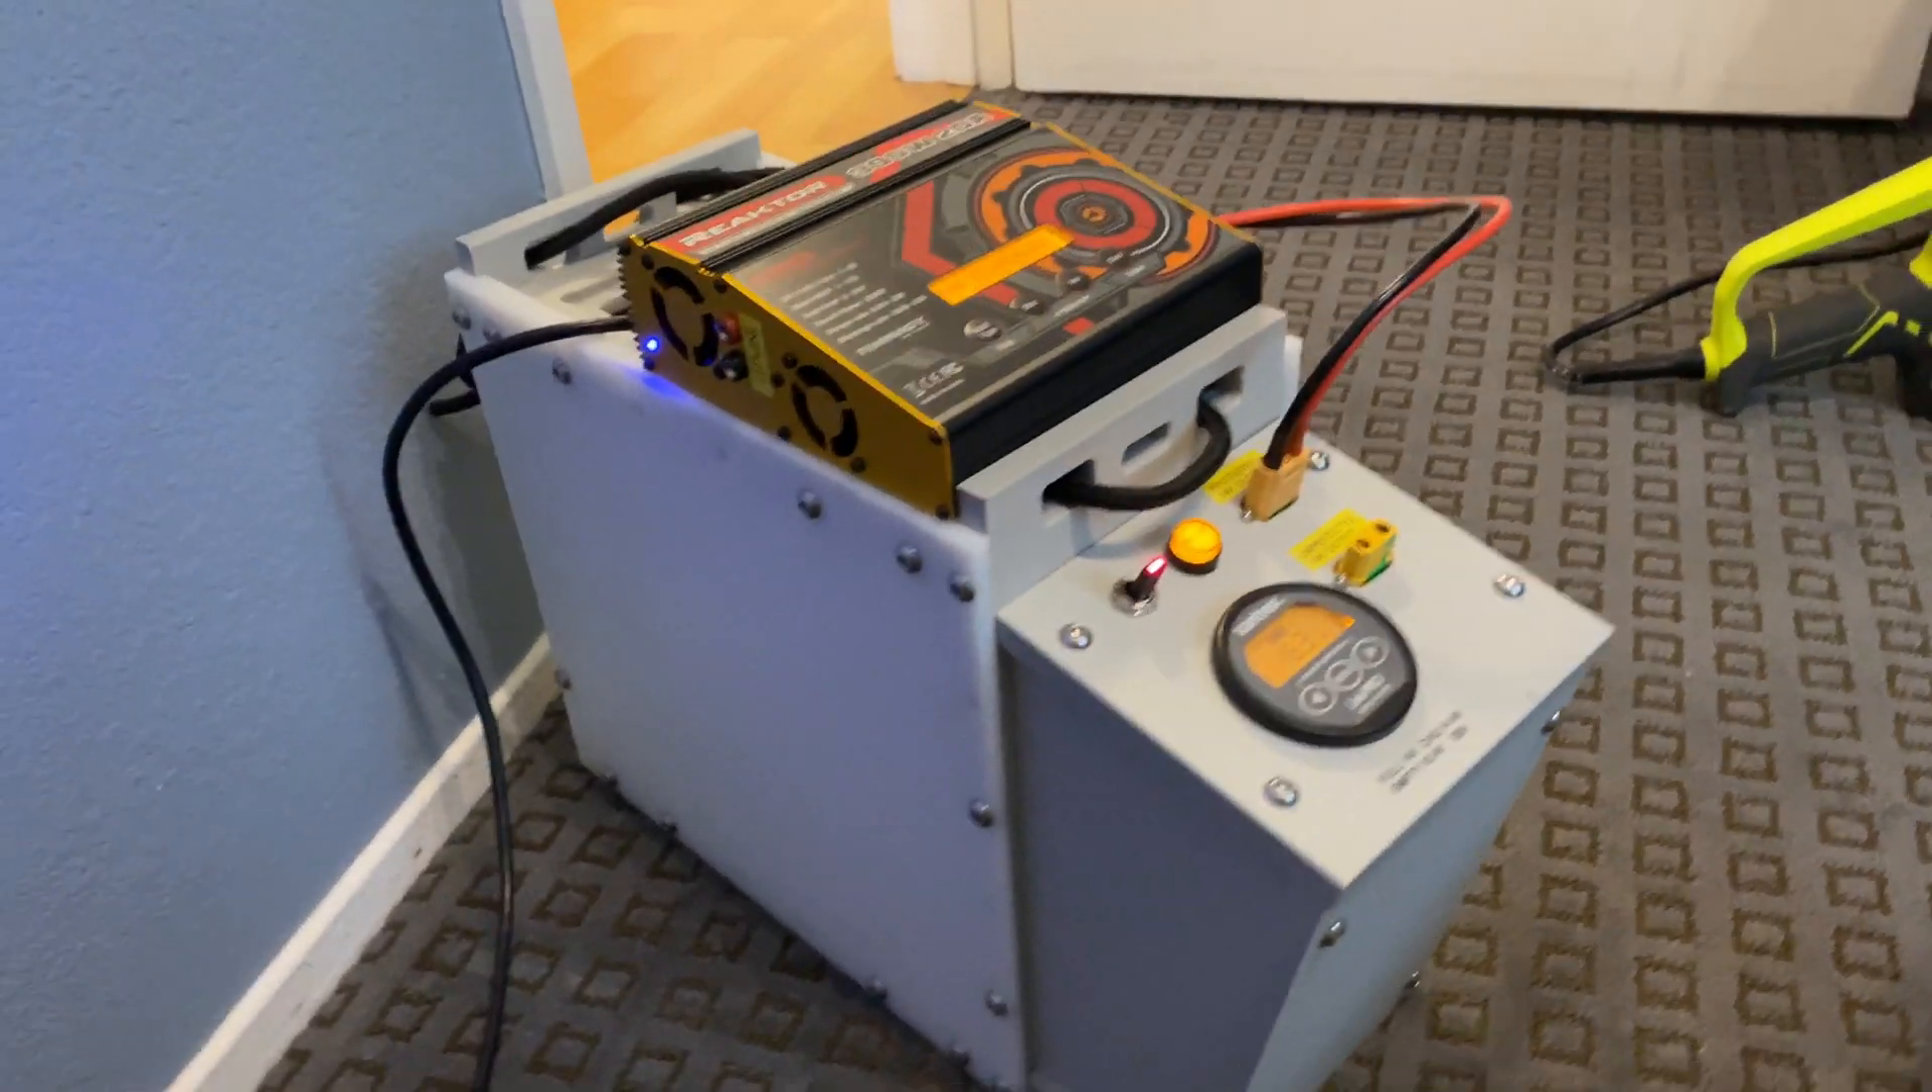And it shows here I'm charging with about 16 amps and my battery charger fits on the top perfectly and I can charge from AC or DC sources.